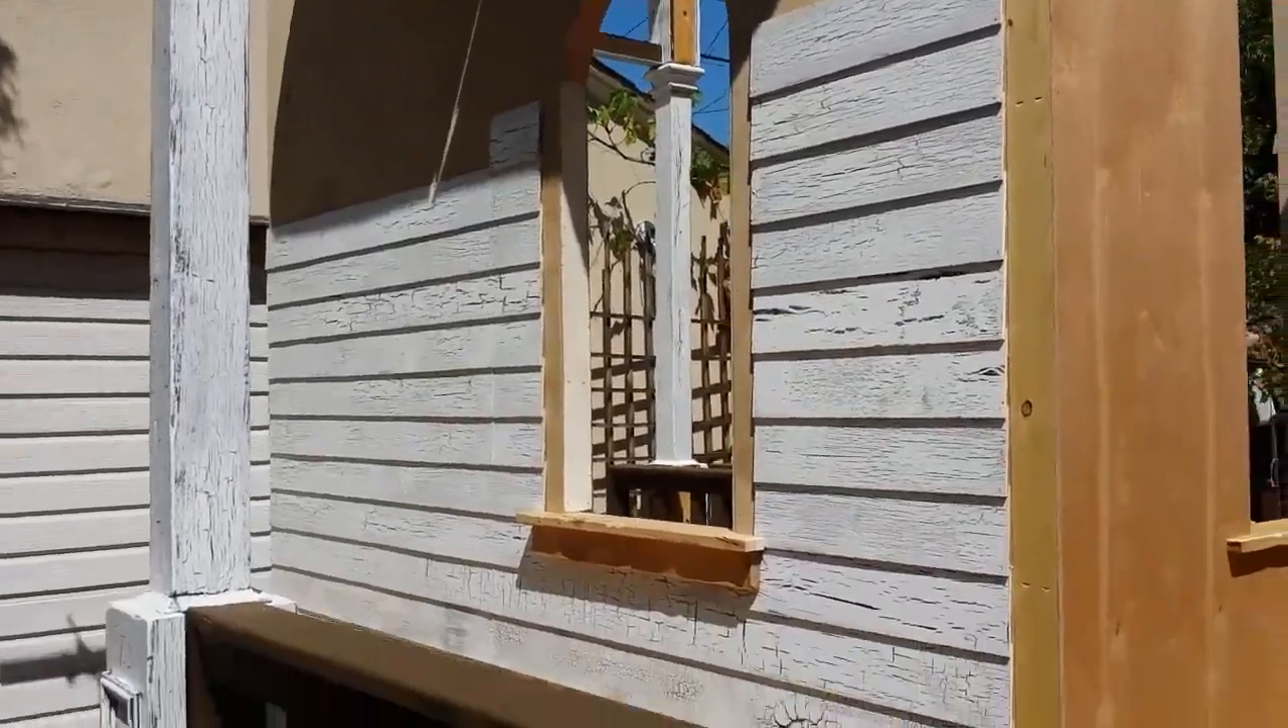Over here we're starting to put up all the trim.